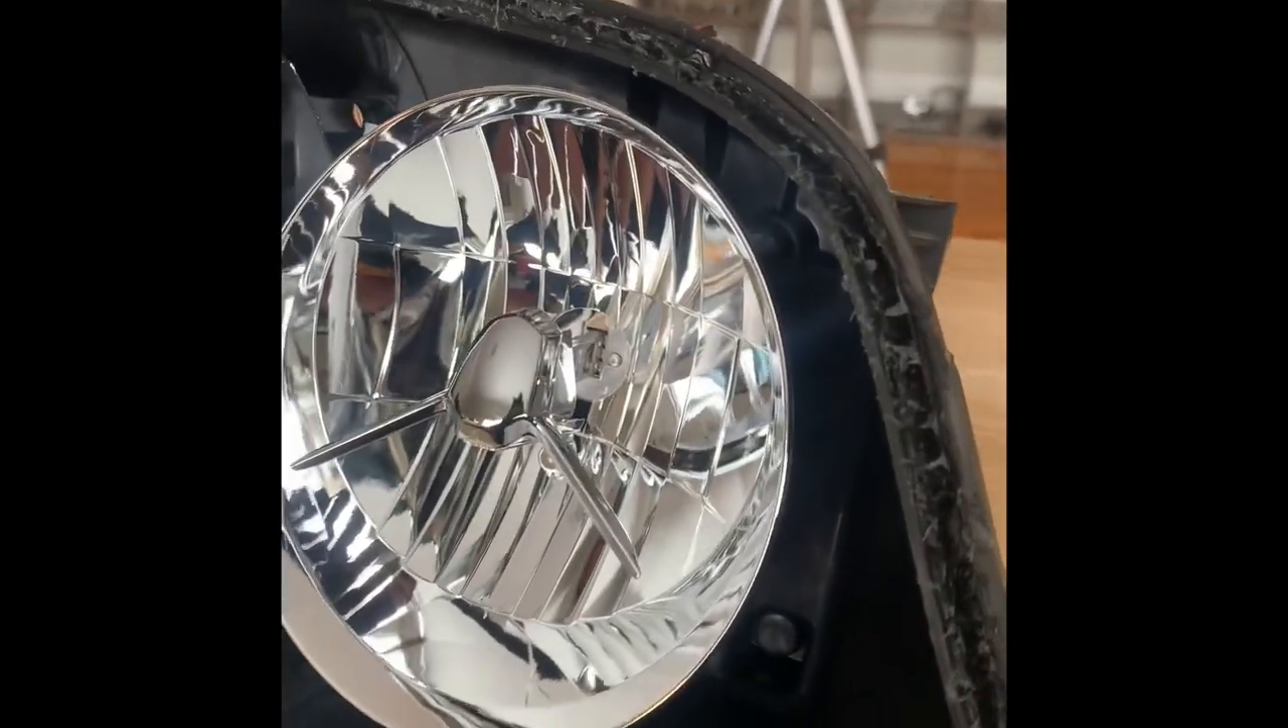So here we have the lens popped off and here we have the exposed housing.